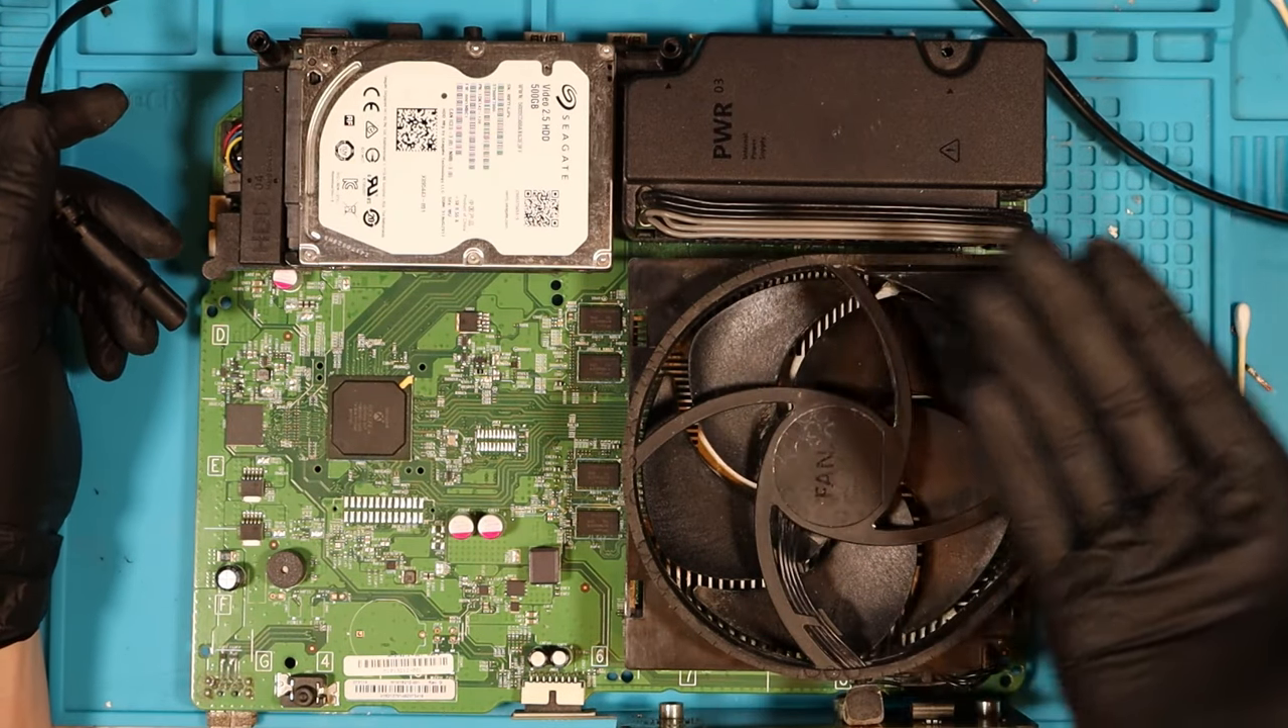So I've got the hard drive I've got the power supply and I've got the fan which is now back on.